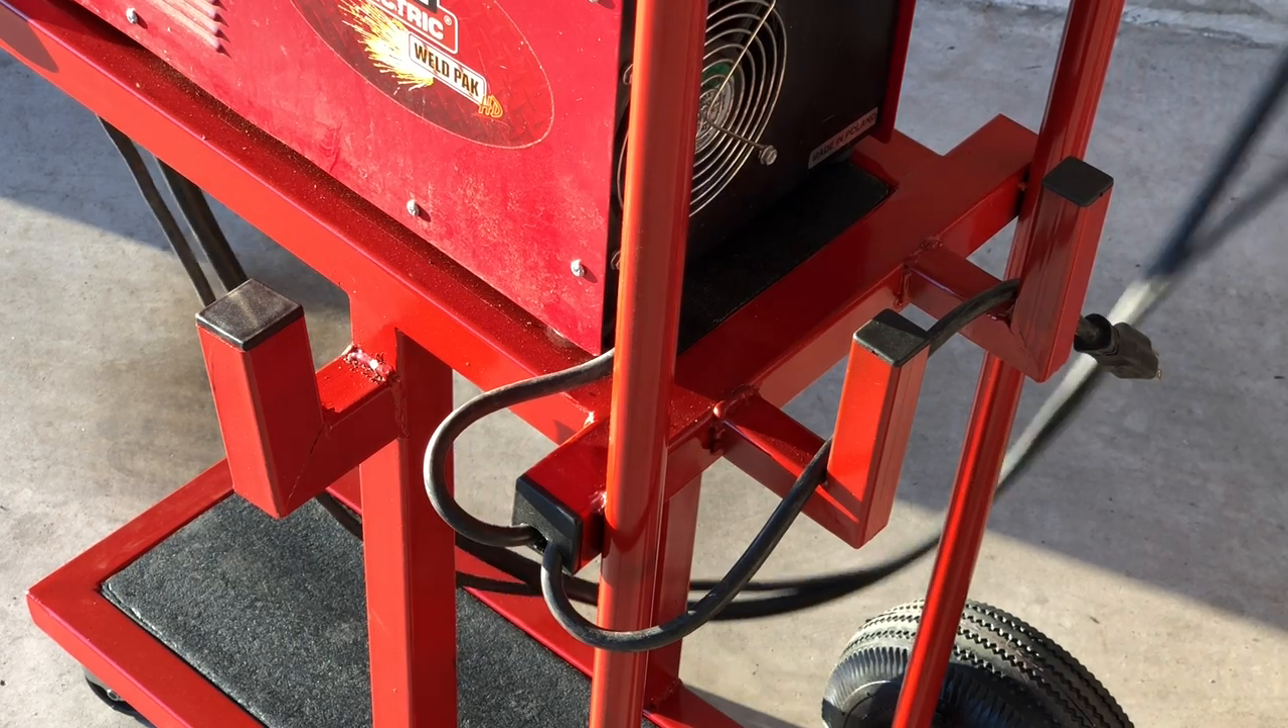I put the one and a half inch caps in and there's the one inch caps in and I think that black does a really good finish with the red welding cart.